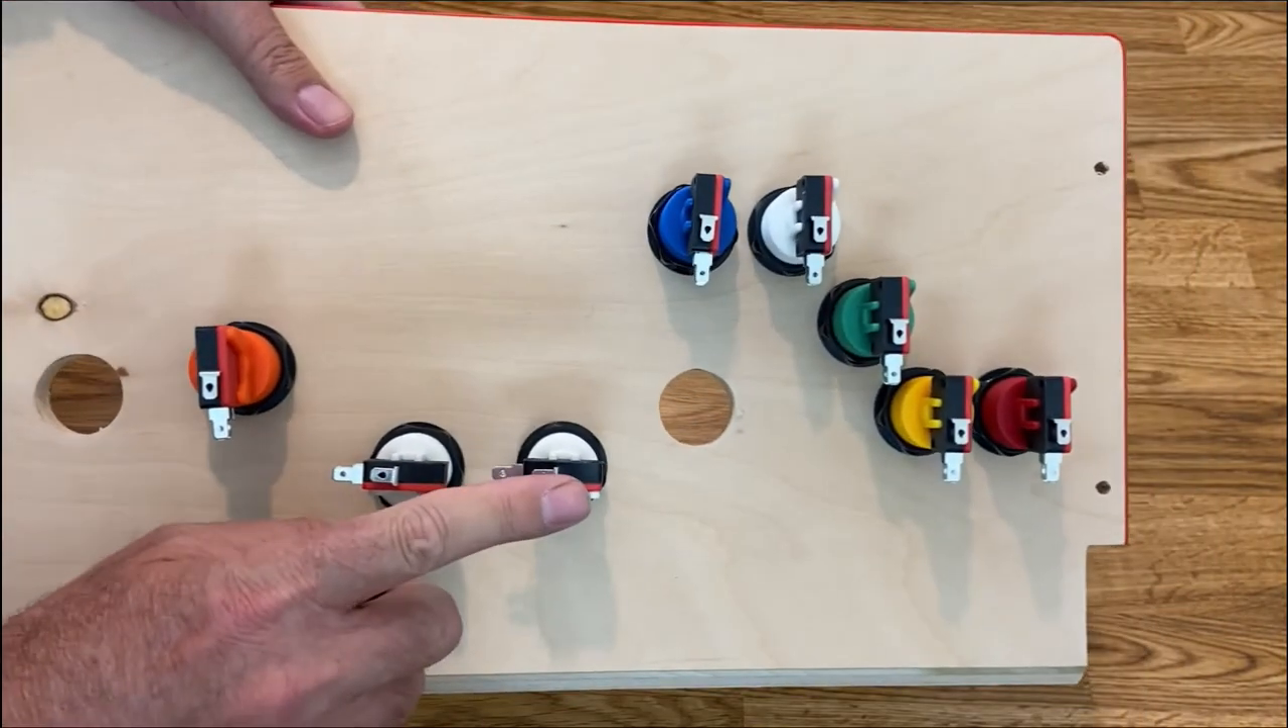Once again here's all my buttons installed here's all the switches installed I have them all going in a certain direction.